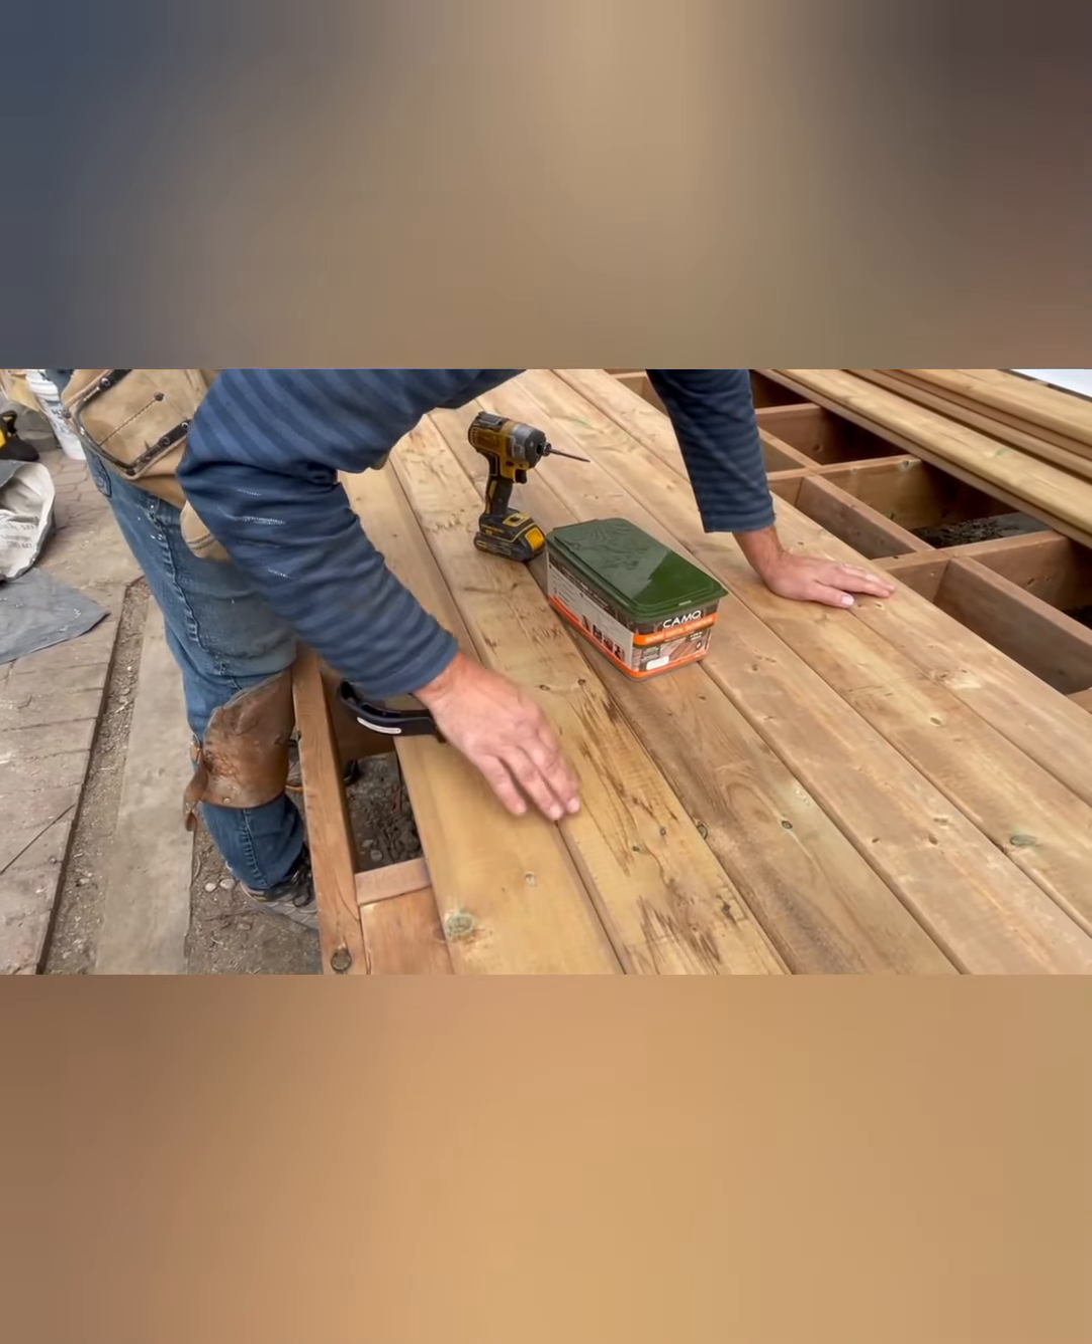You see here we have the decking all tight right now which is not going to work at all because in the water is going to pool here causing rot.